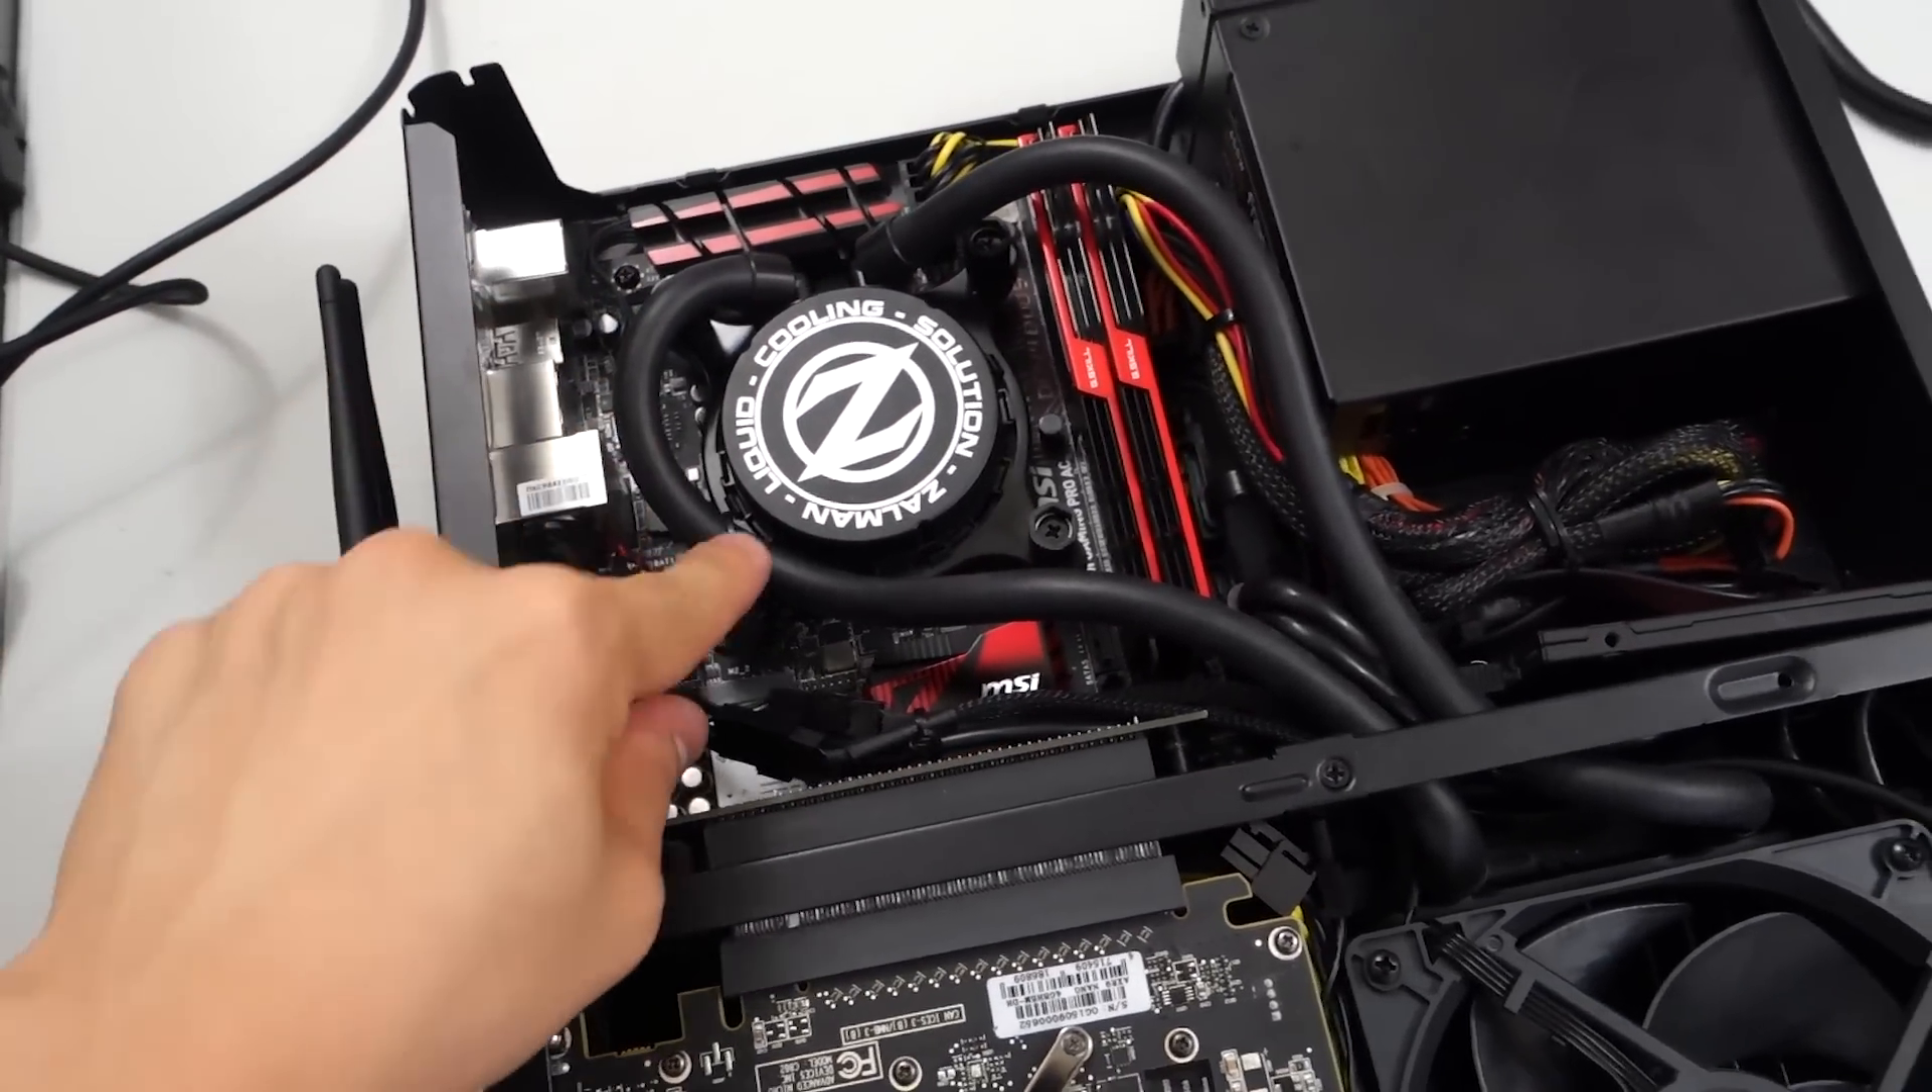So, yeah, I got the CPU block on there all right.